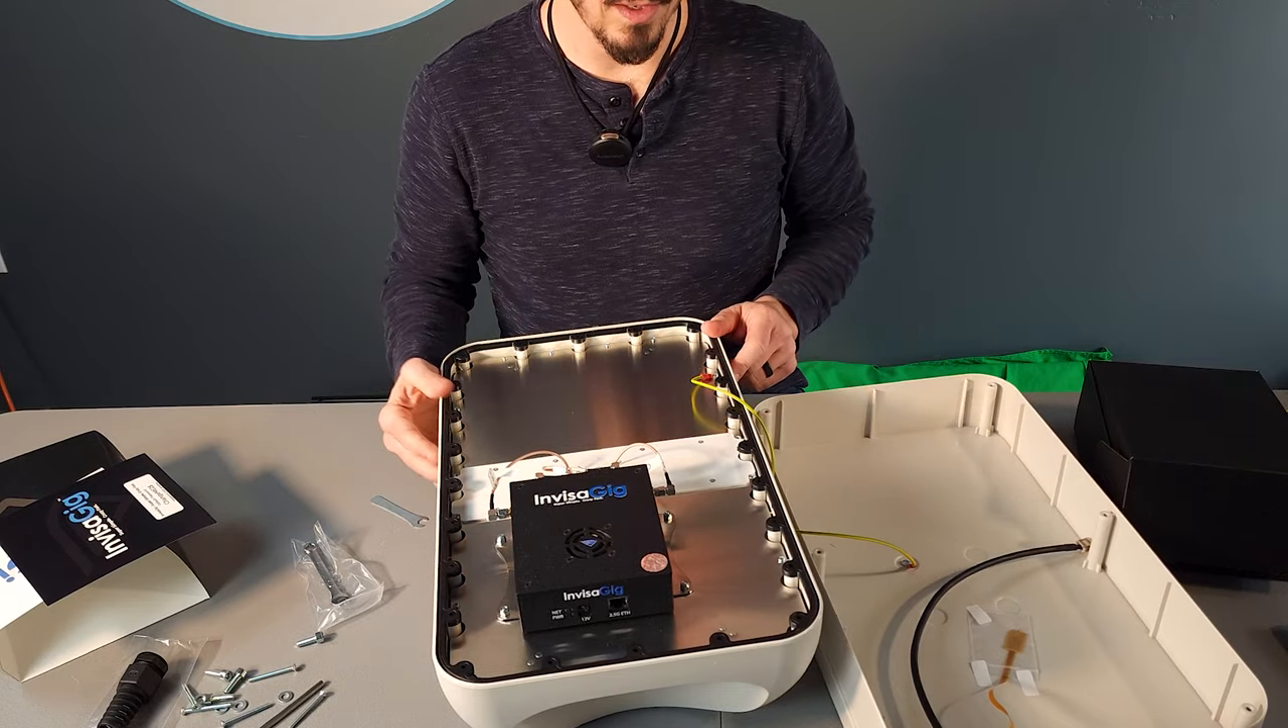Now that we've done that, we're done installing the Invisigig. We've got it hooked up to our antenna.